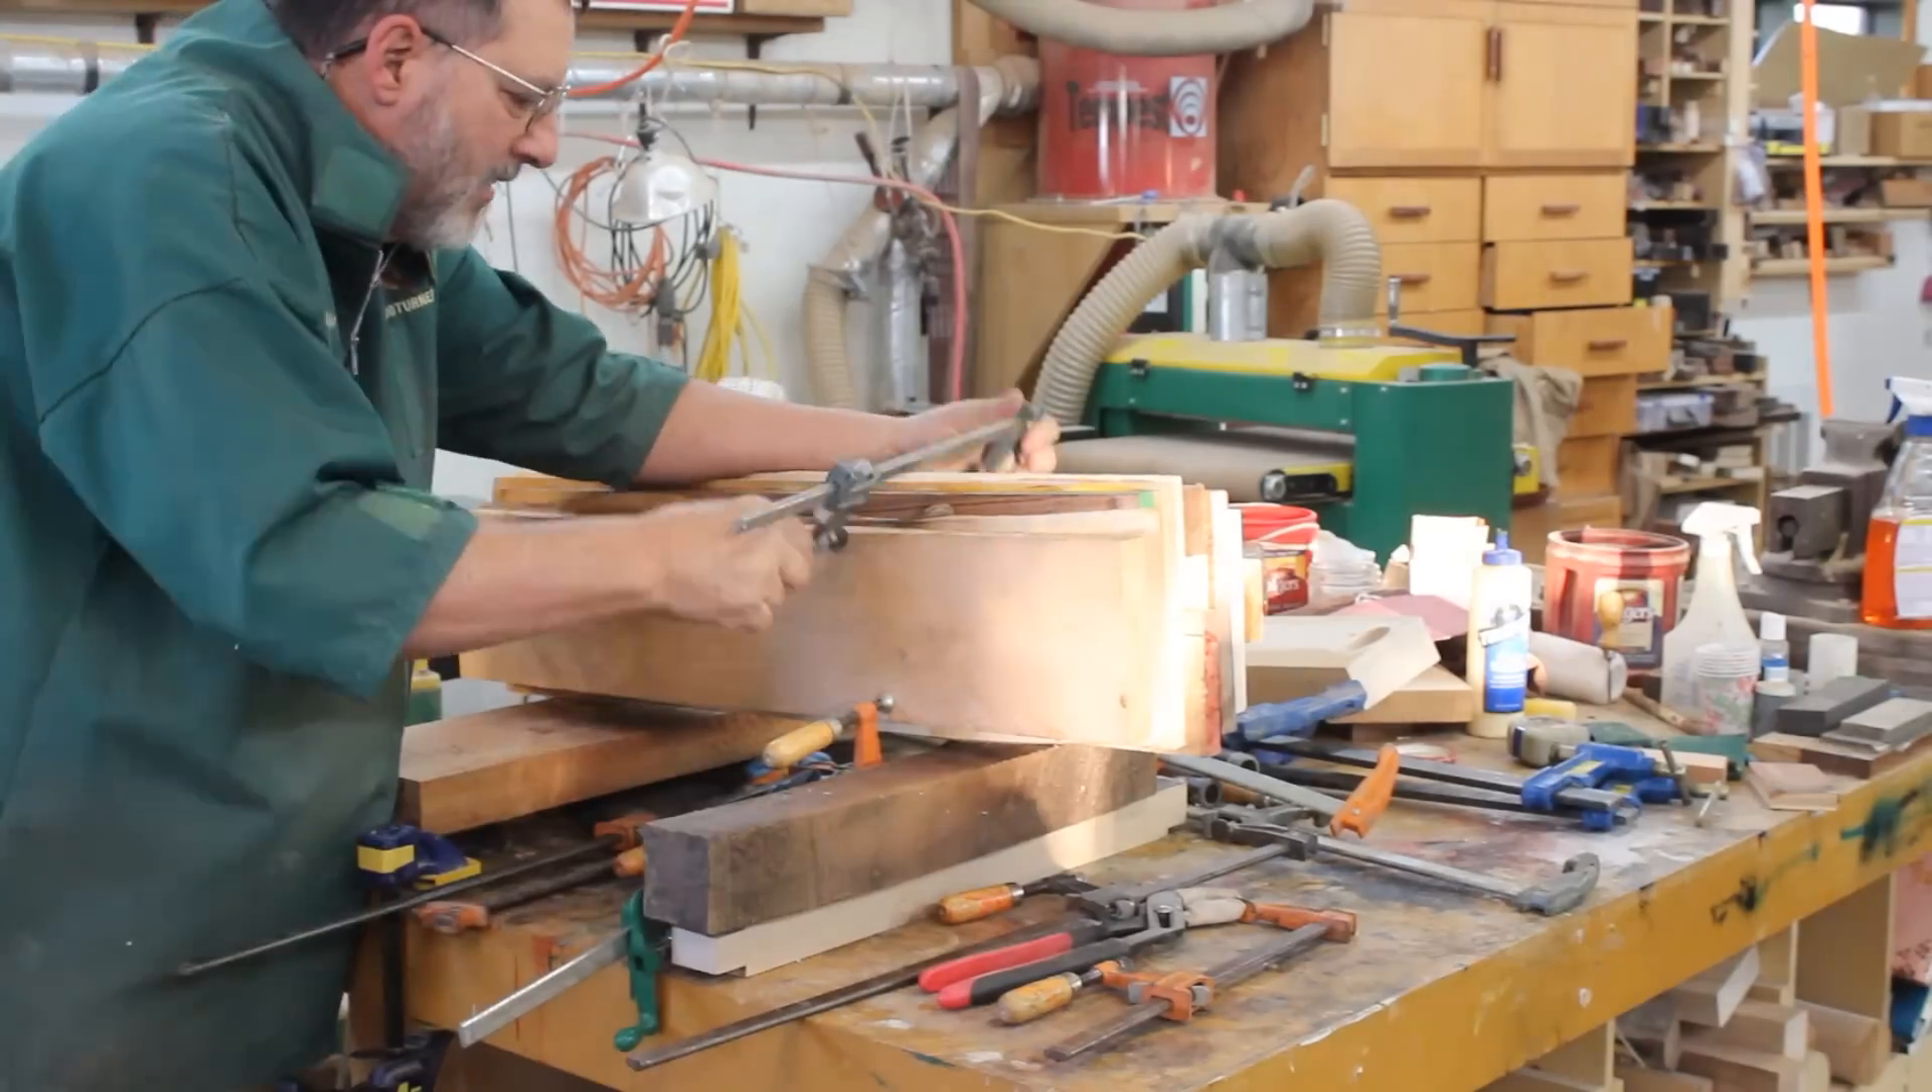I just about got all those clamps off.